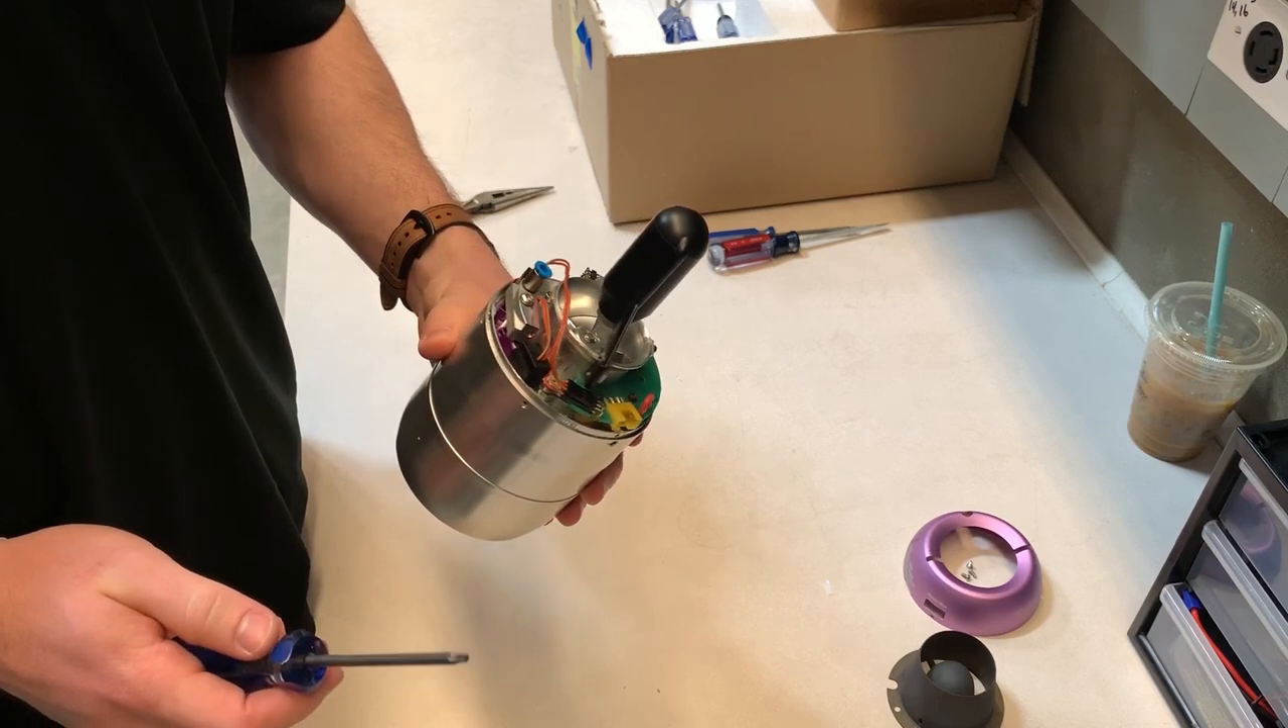Now that the inlet cowling is off you can see the circuit board that's underneath.